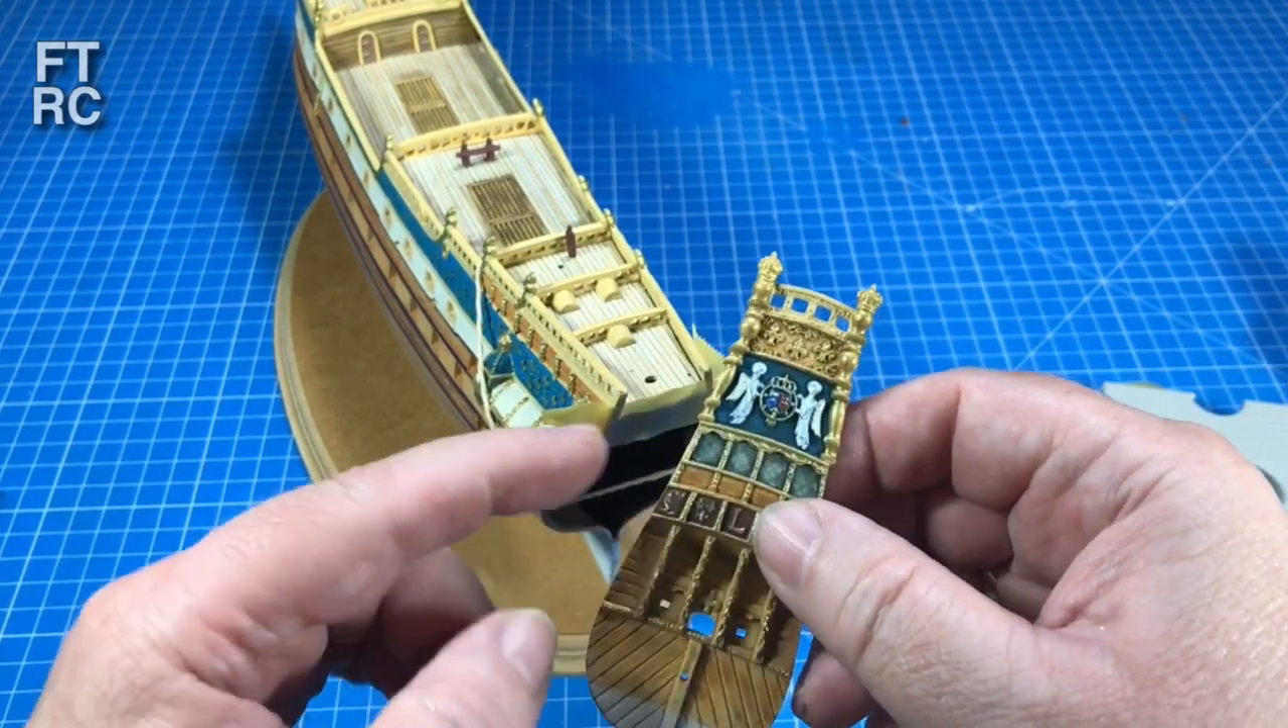I haven't put the transom in. Well, the stern, if you like.